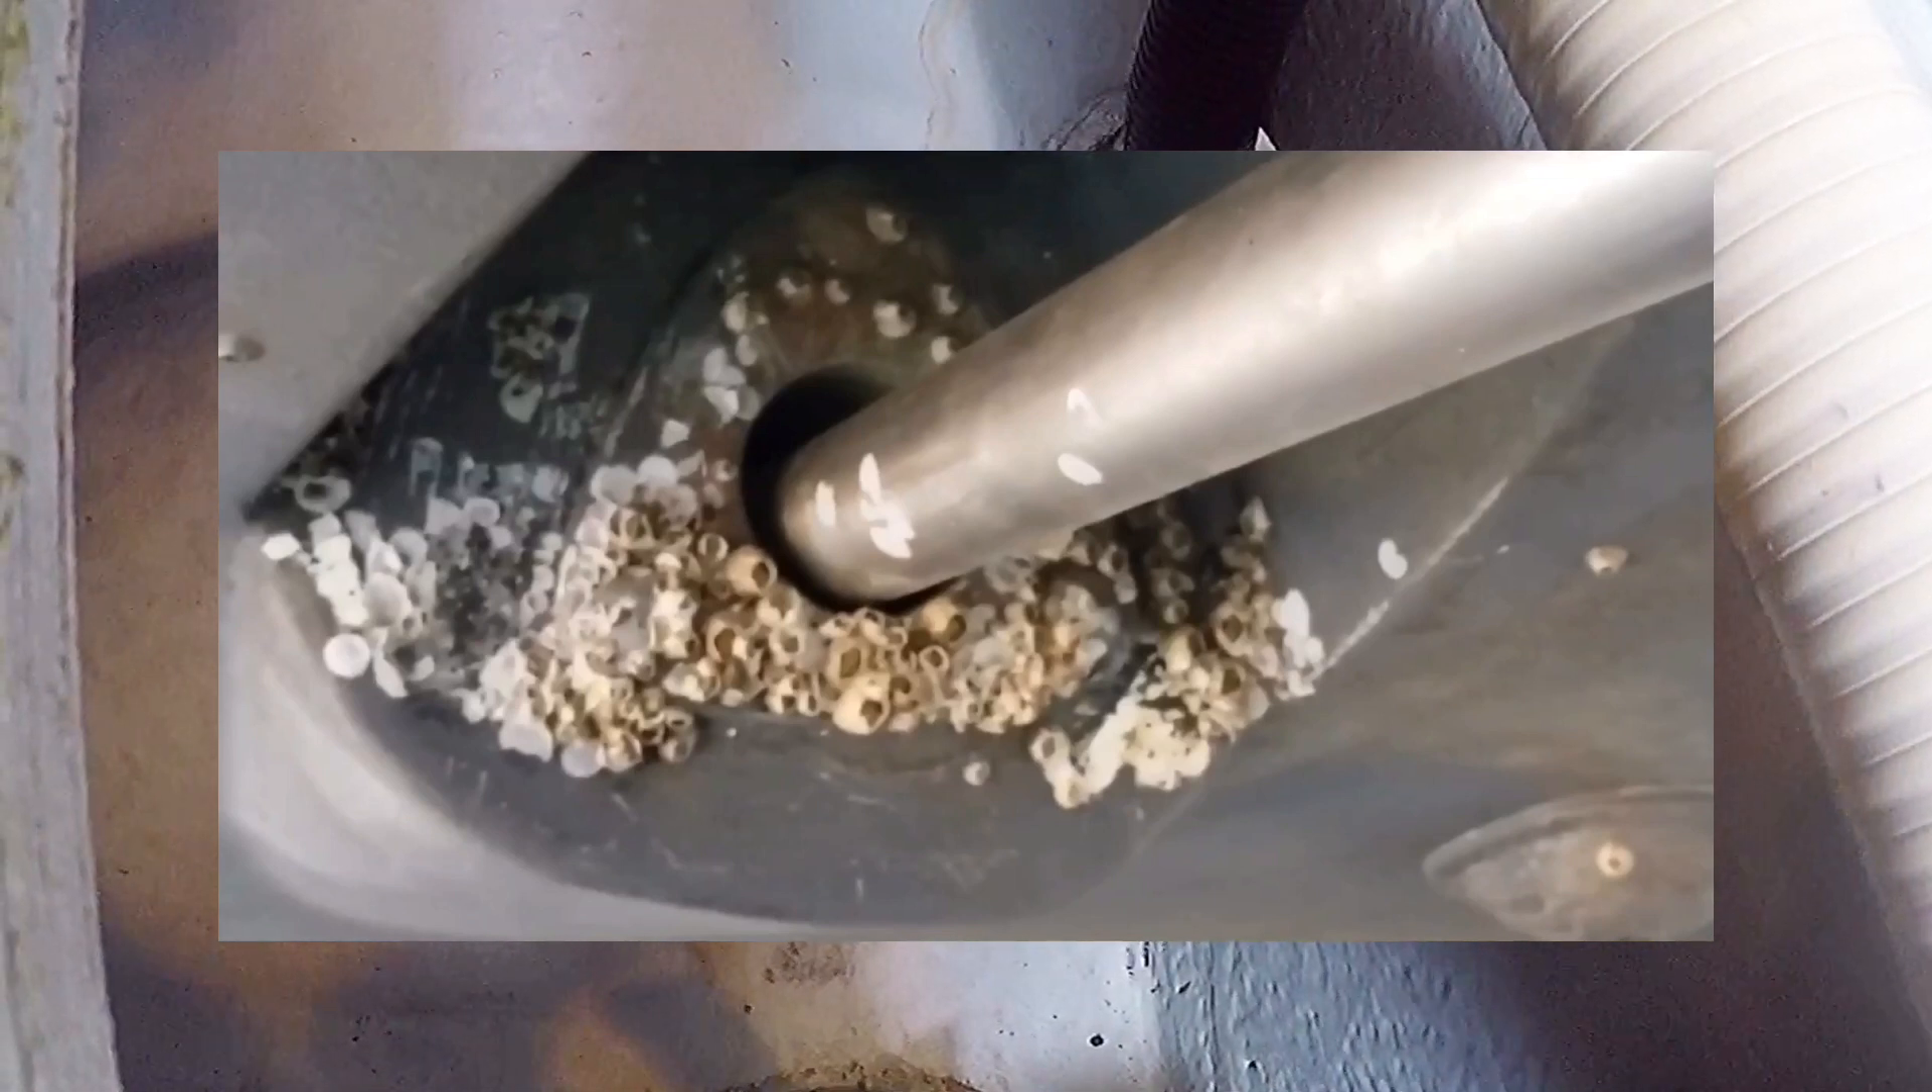You can see the shaft sits a little bit low inside the shaft log.